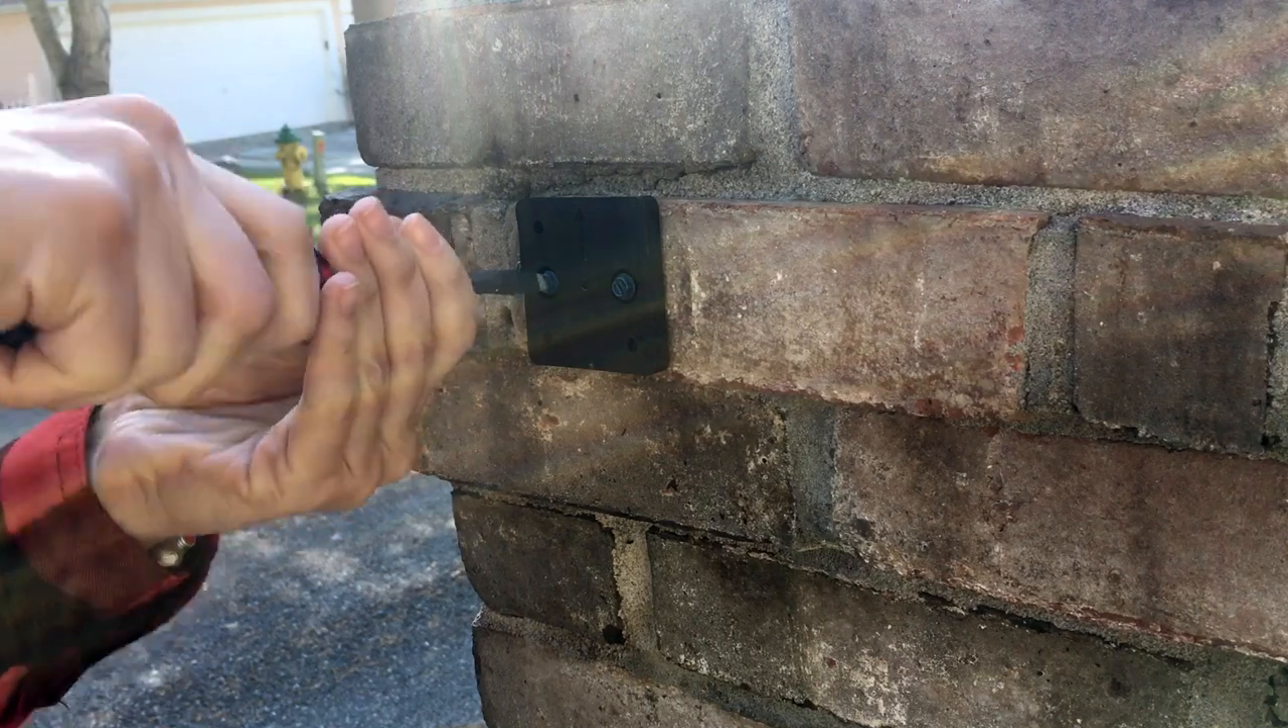Once the two holes were drilled, I hand screwed in the flag plate. These TAPCON brick anchors were included in the flag kit.